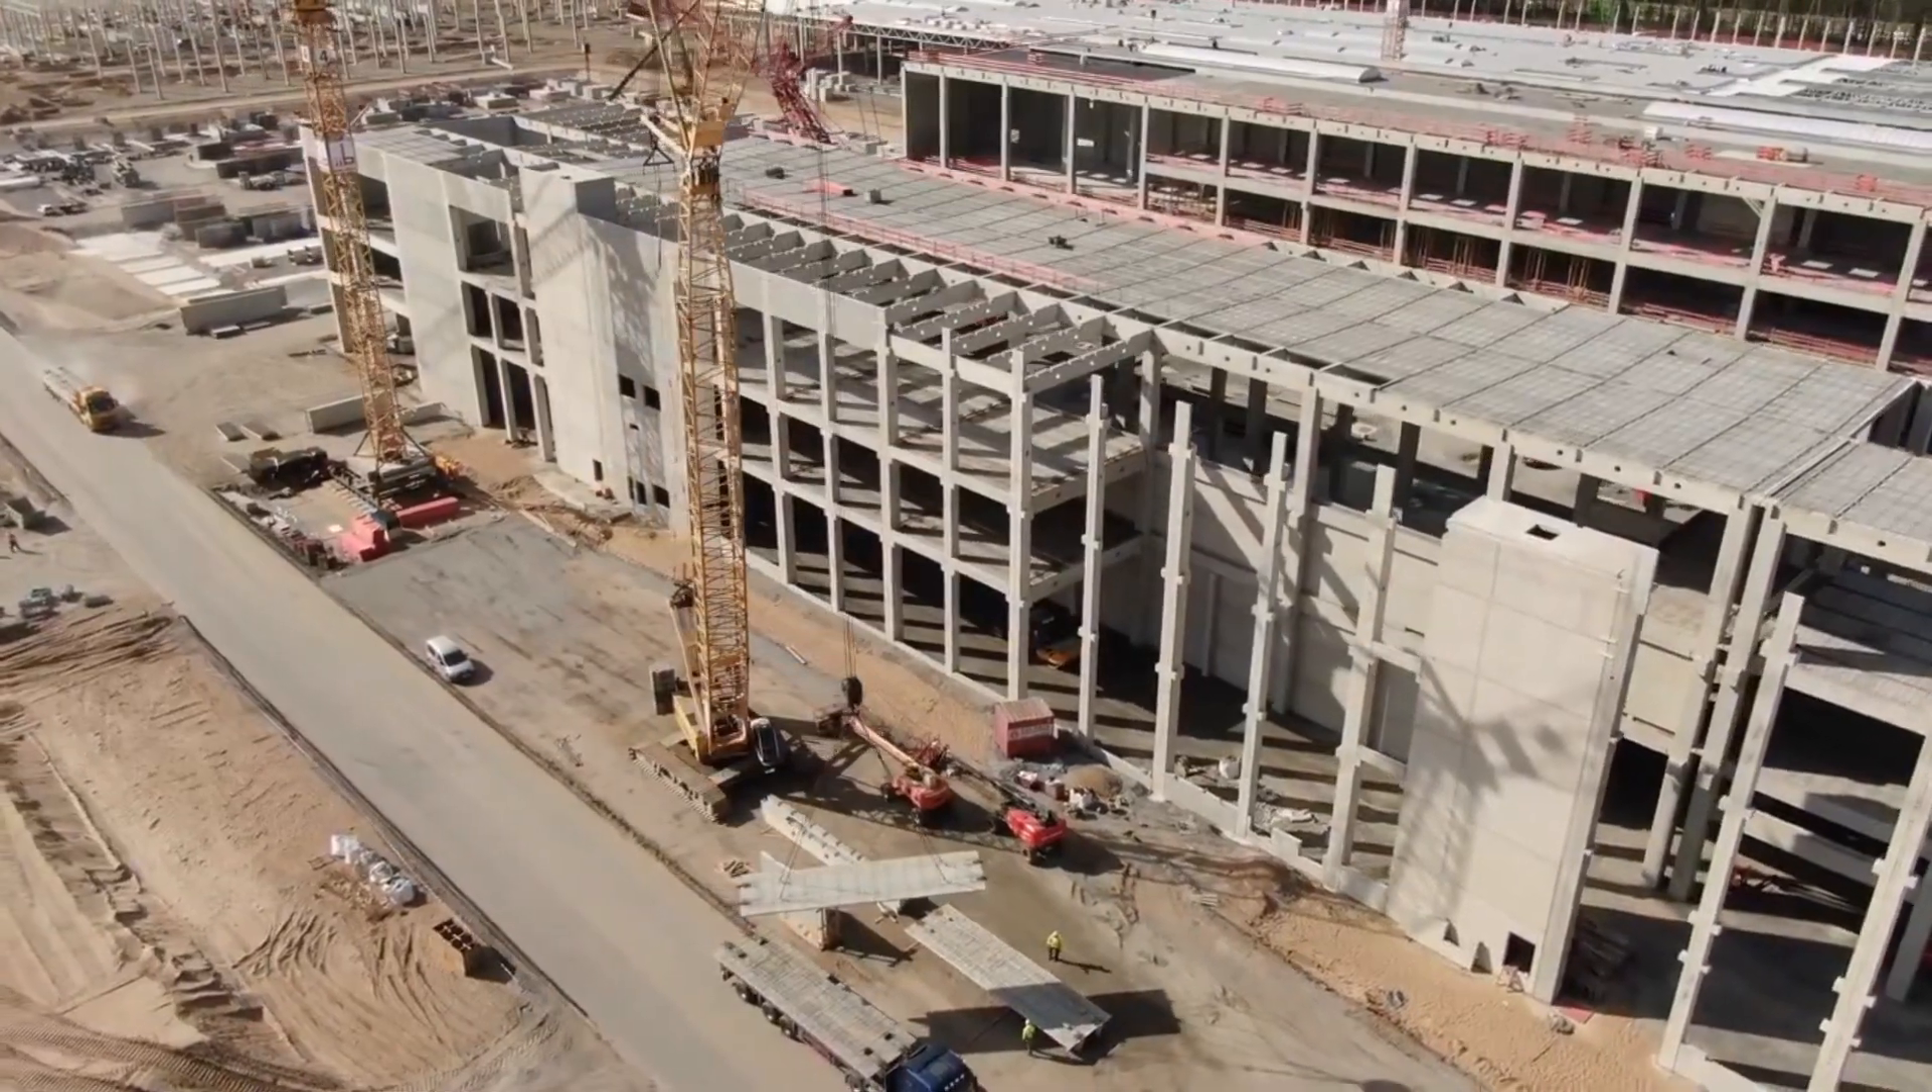All pillars have already been installed and the roof frame is being assembled.